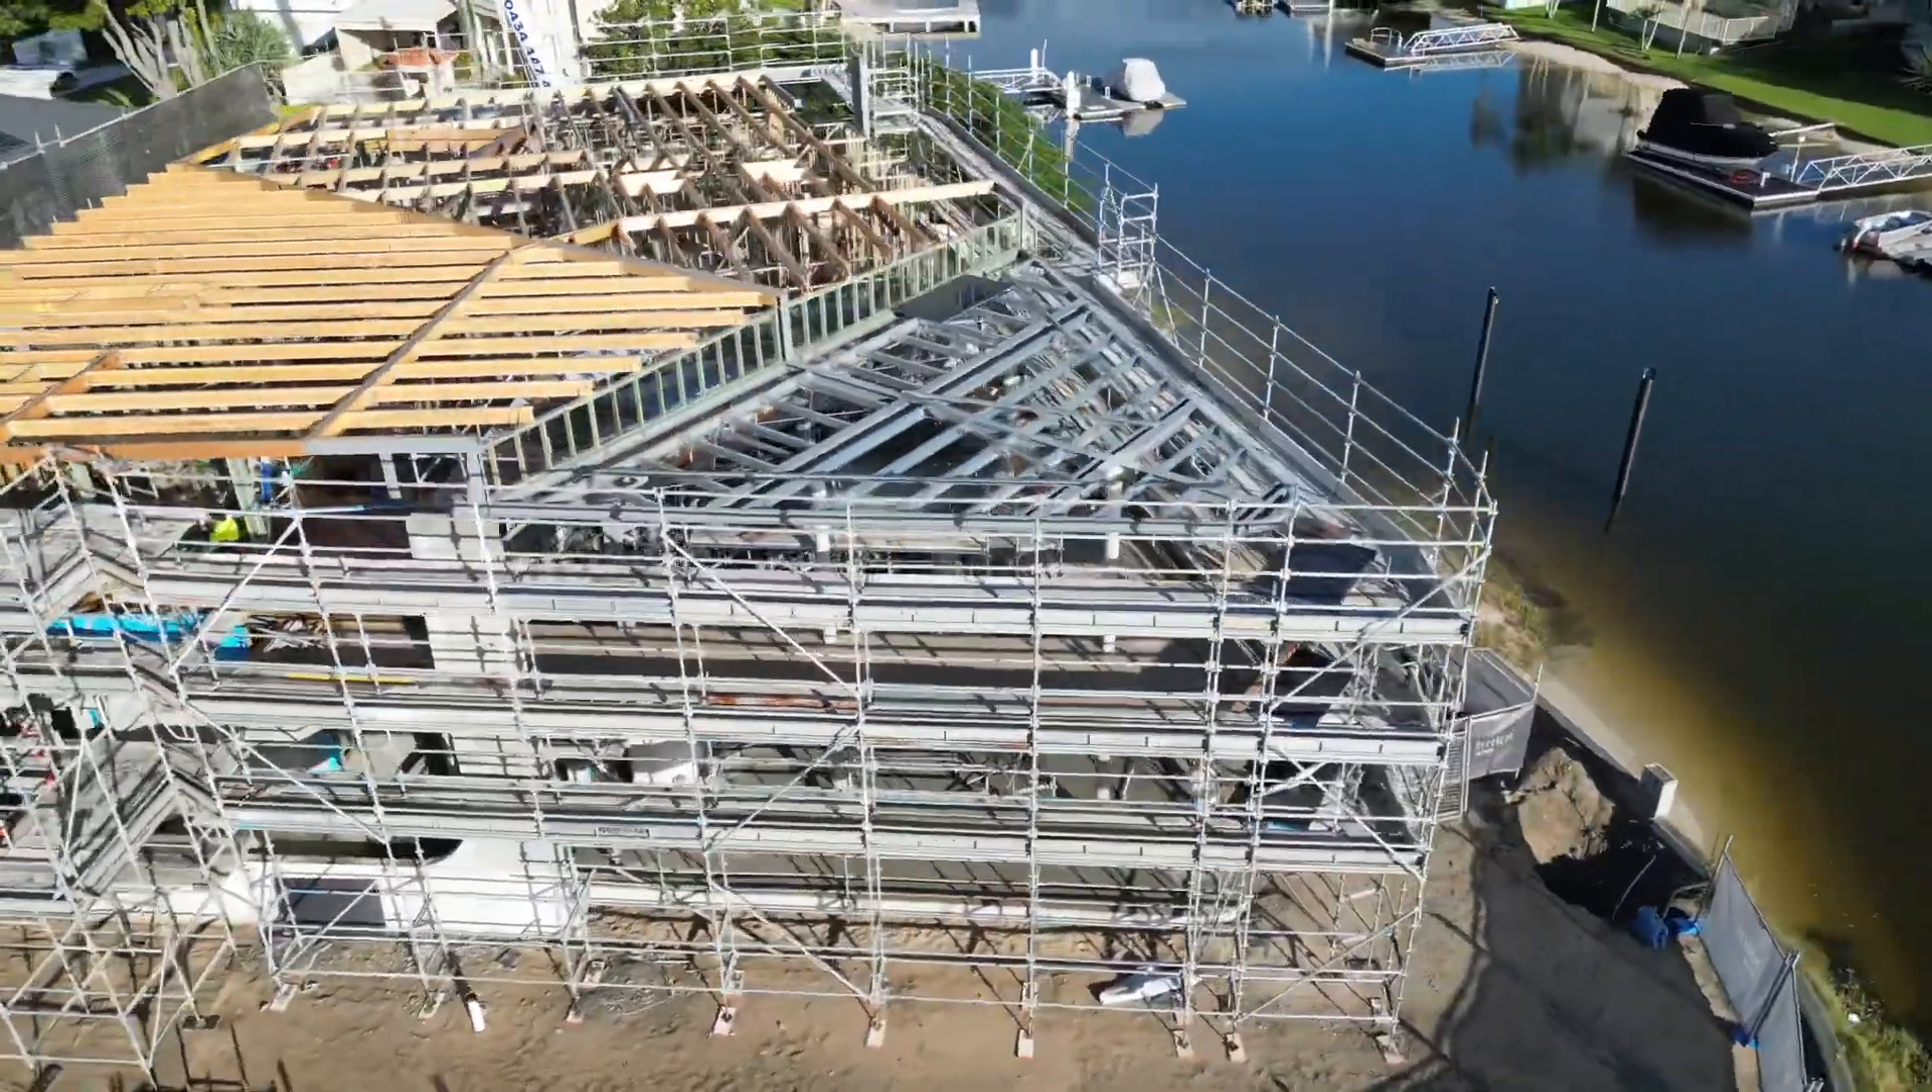The roof trusses have all been put in place, probably got that wording wrong. Anyway, the roofing beams are in place.